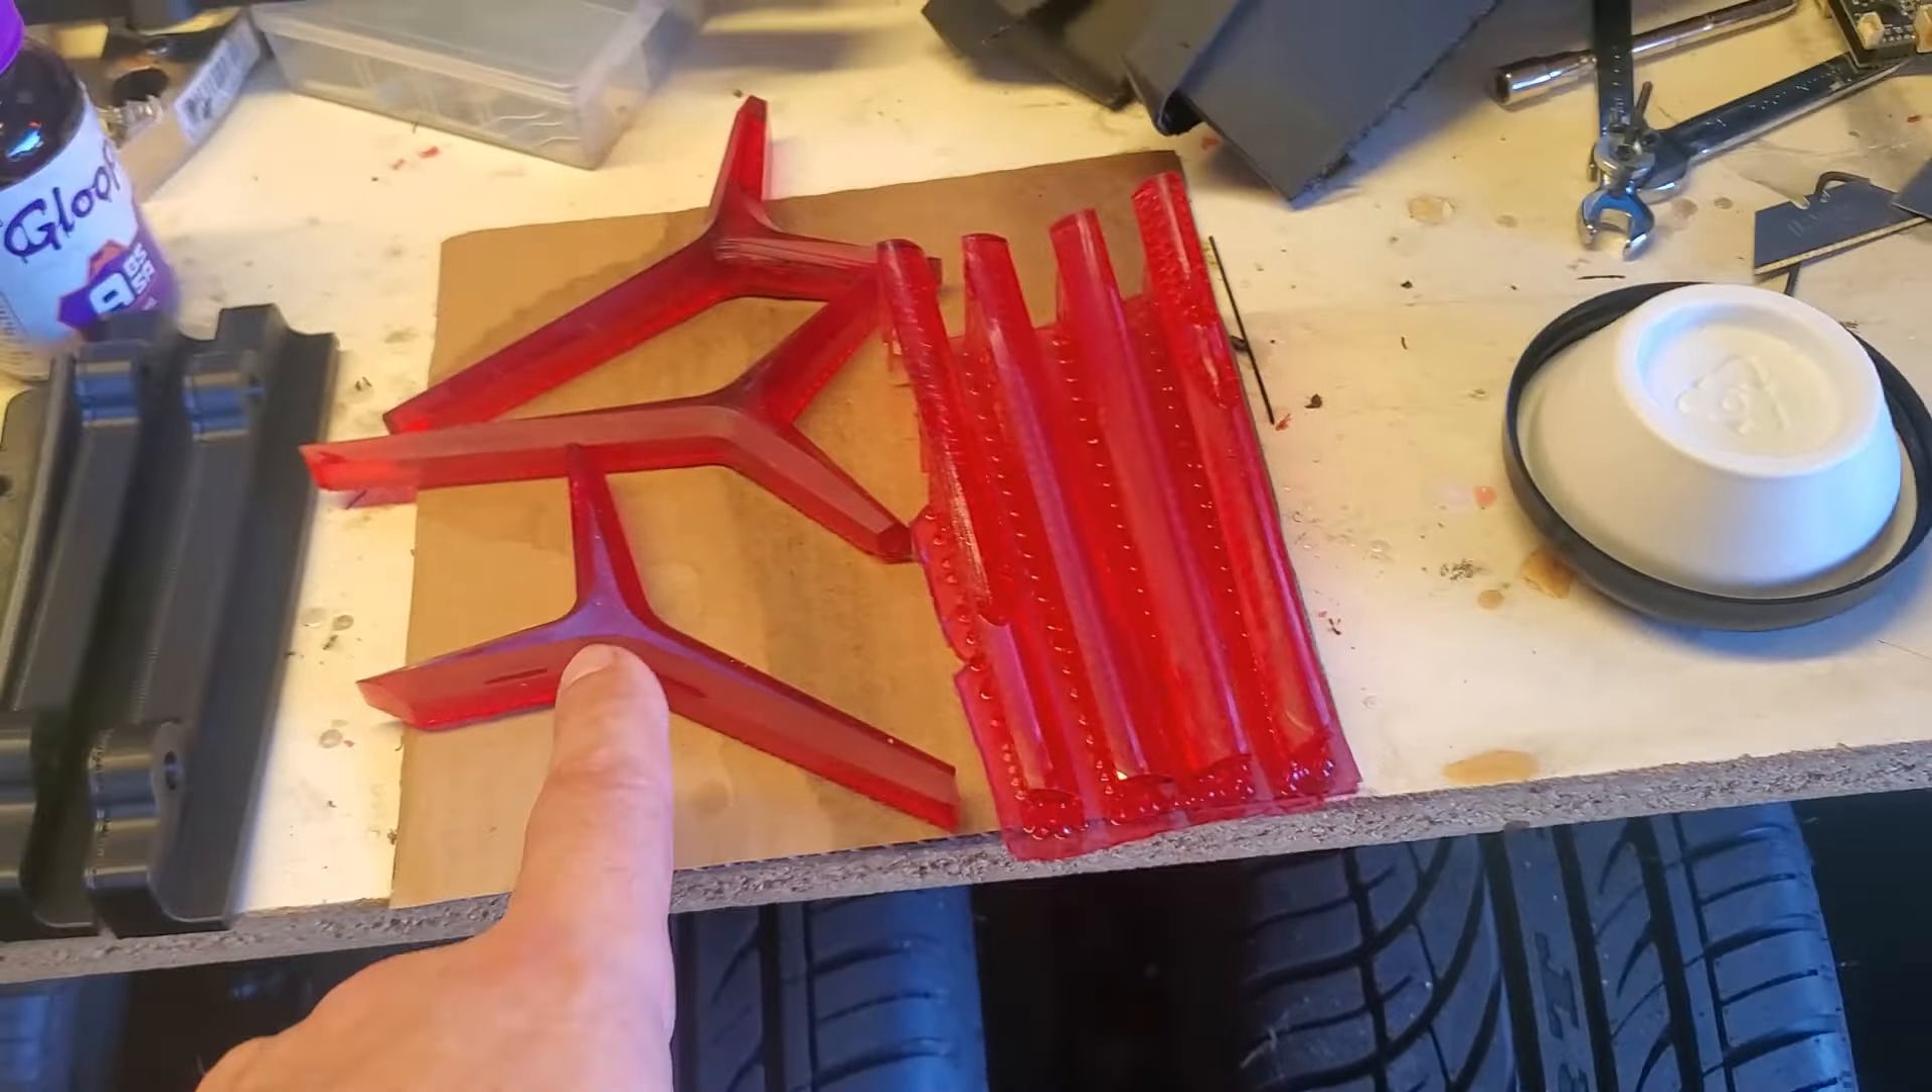And I actually 3D printed some lenses for the third brake light. Those will have to get glued together.